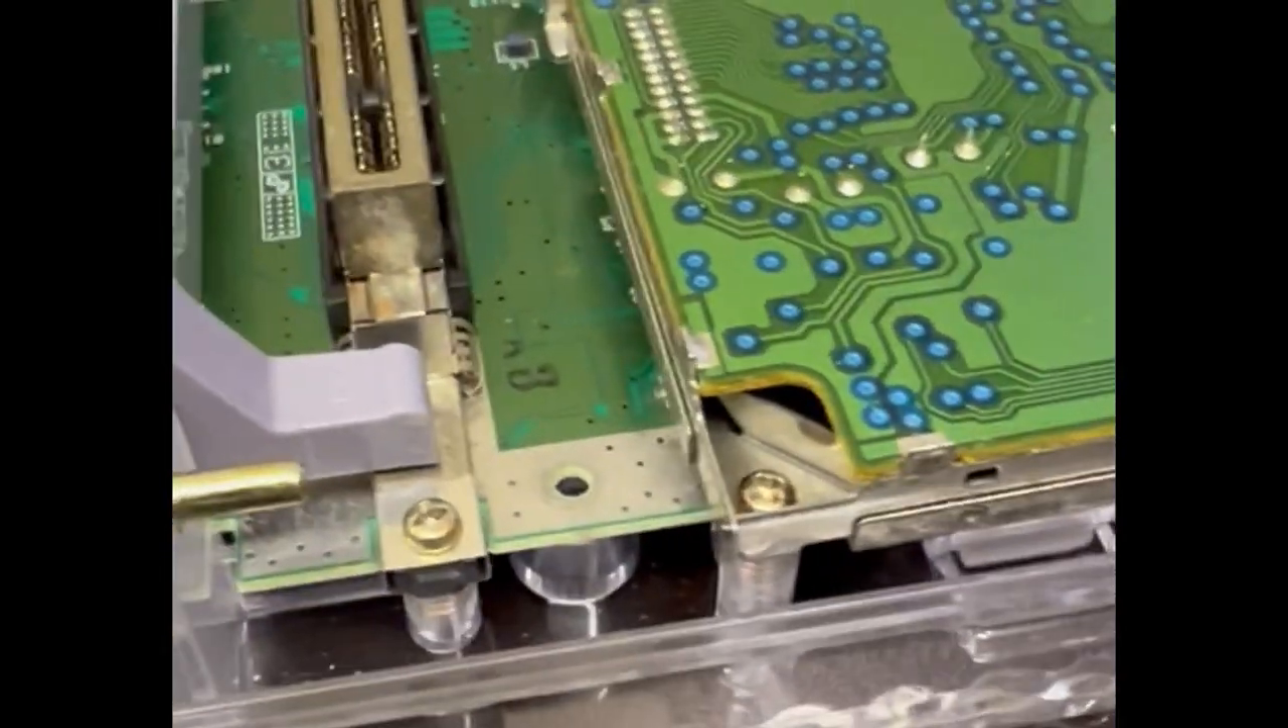So this is the board screwed in.